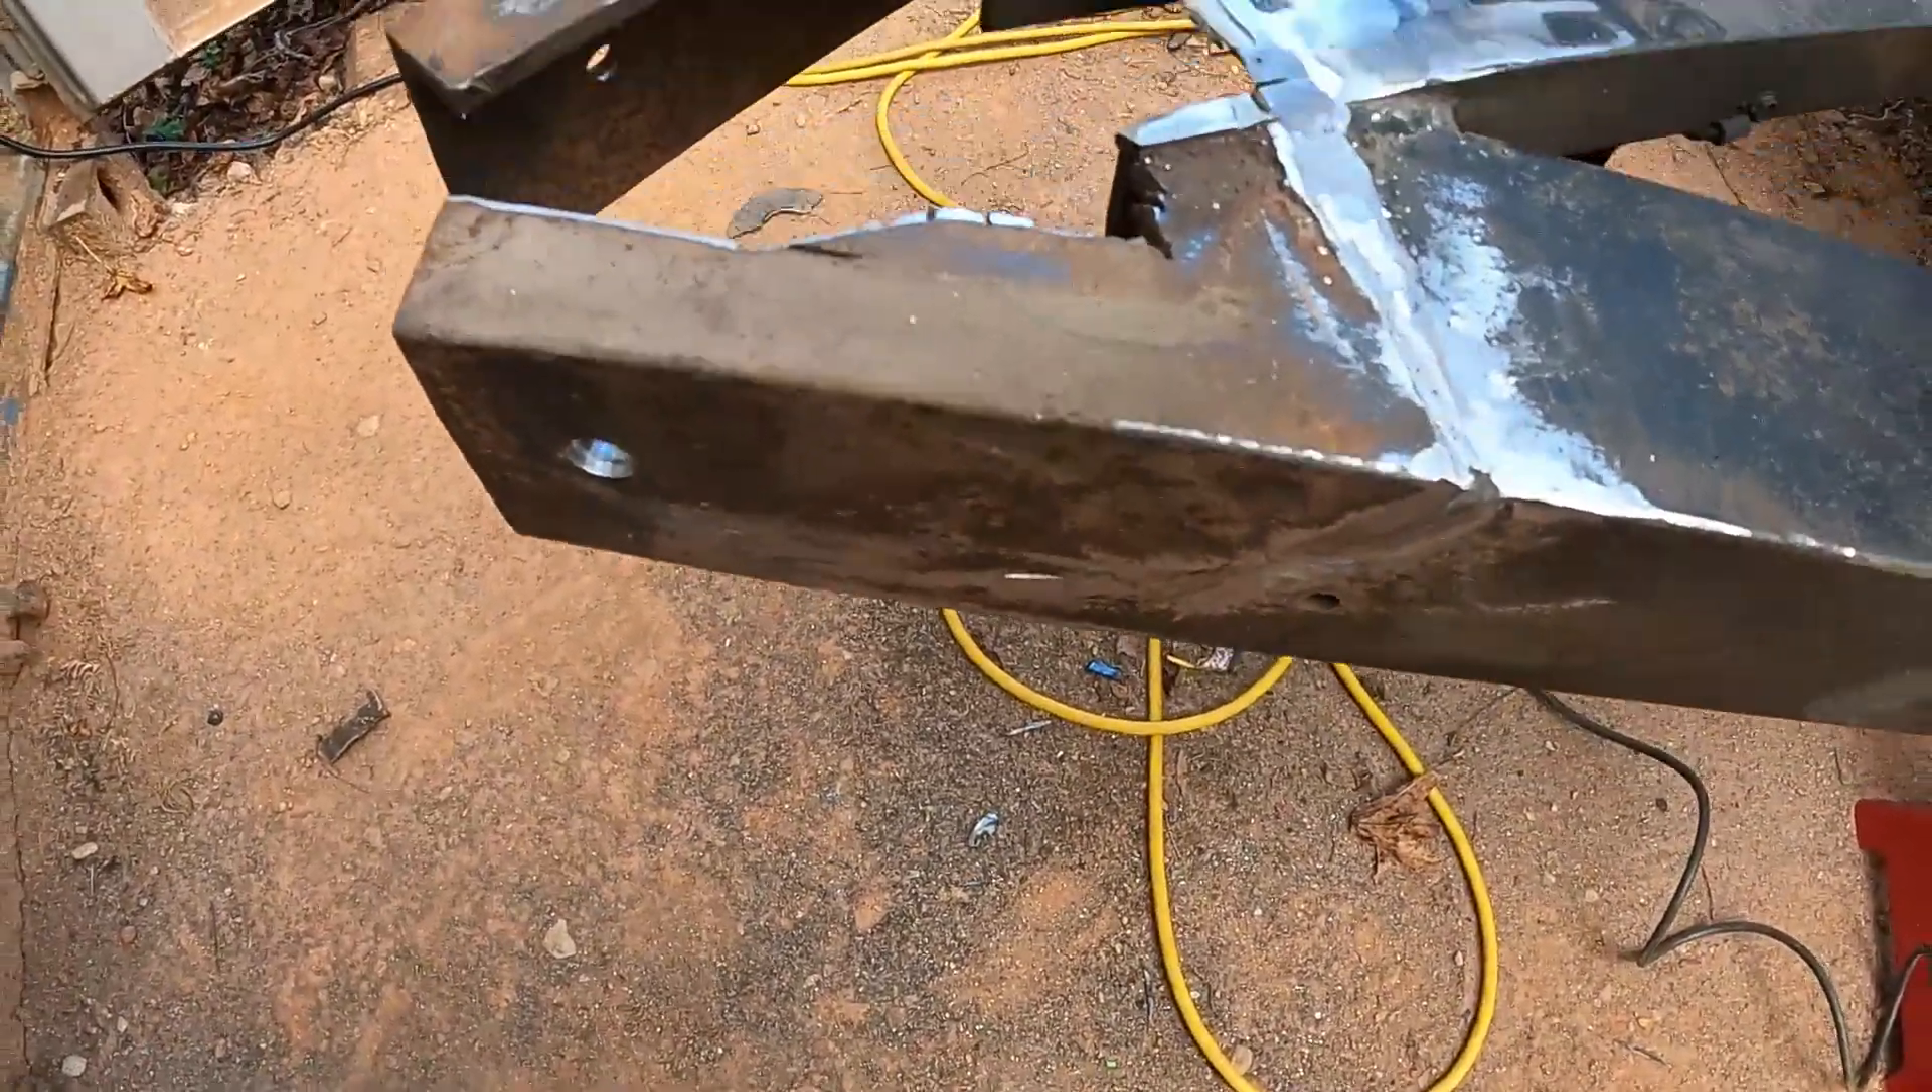All right i got the old uh hitch removed and all the old welds cleaned up and then i got the new hitch and i started drilling up.